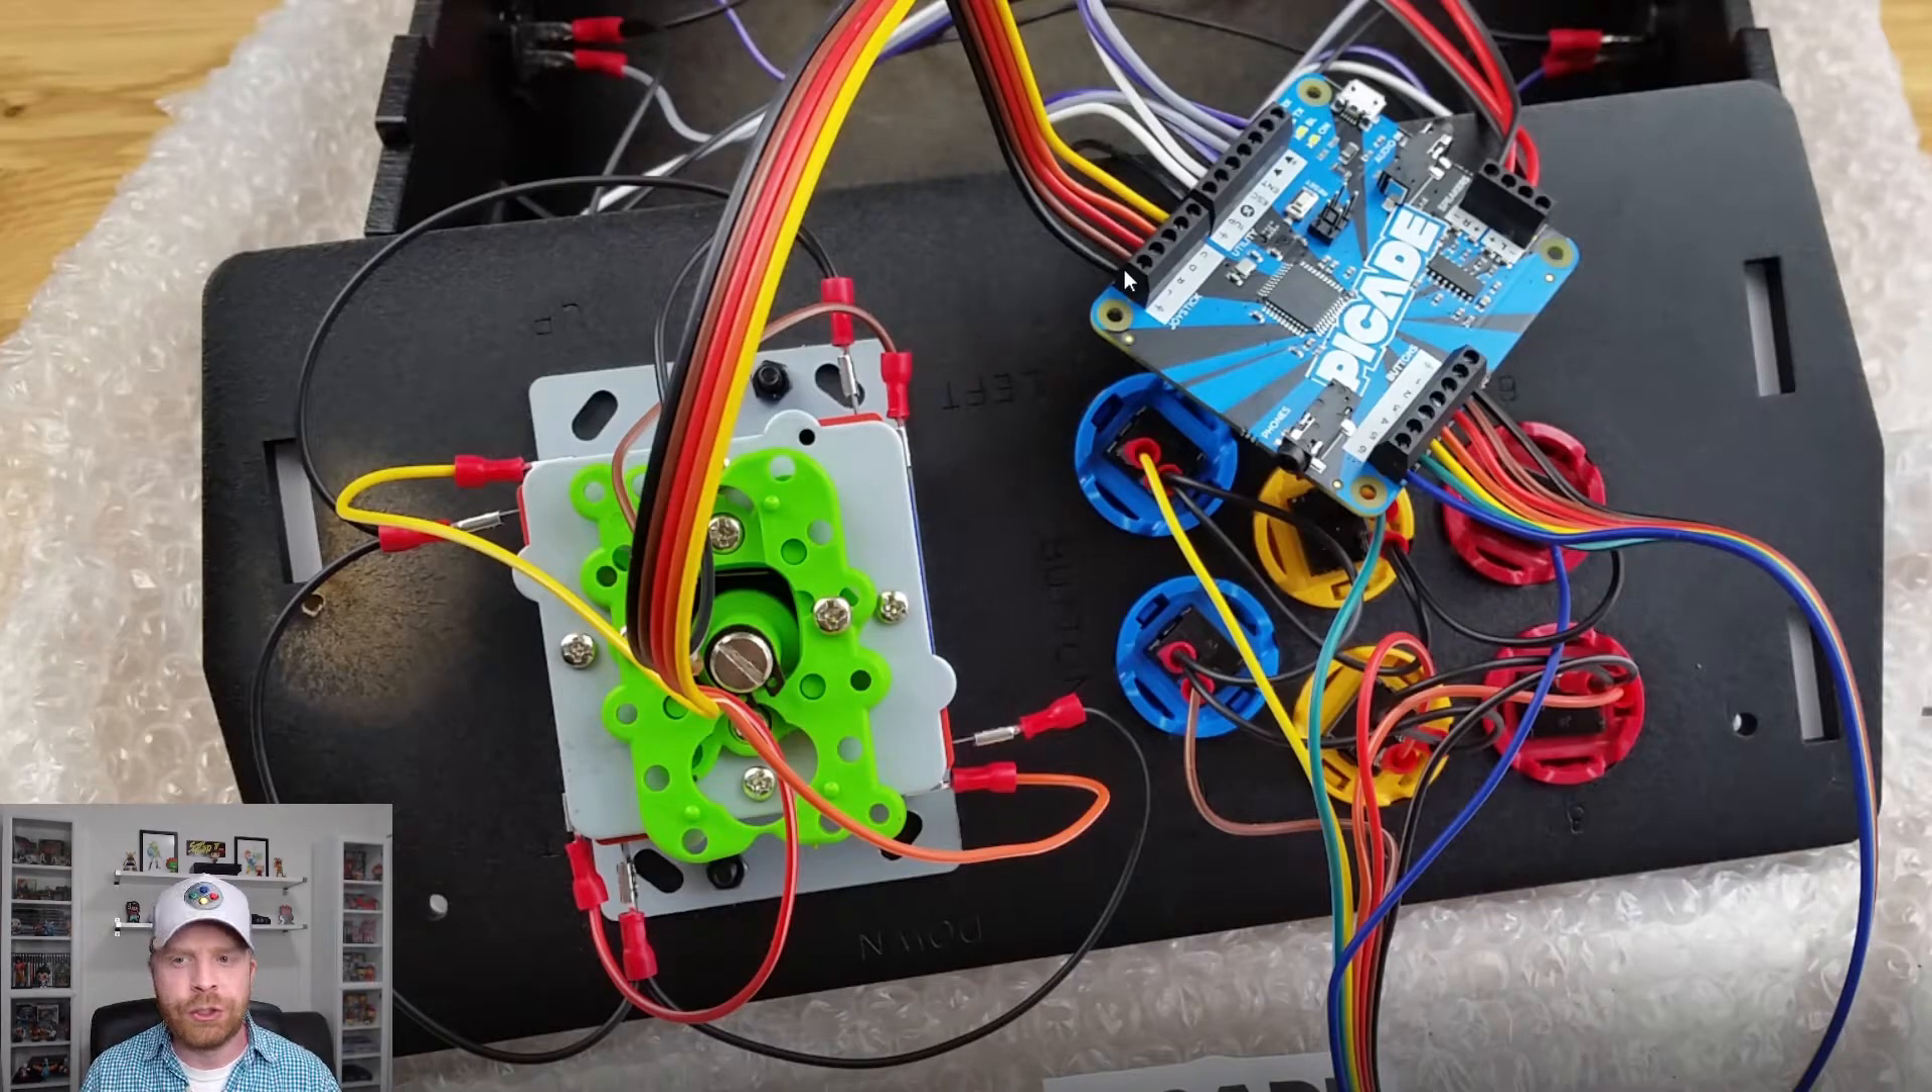Once everything is wired up it should look something like this so pretty much all of the terminals are used.